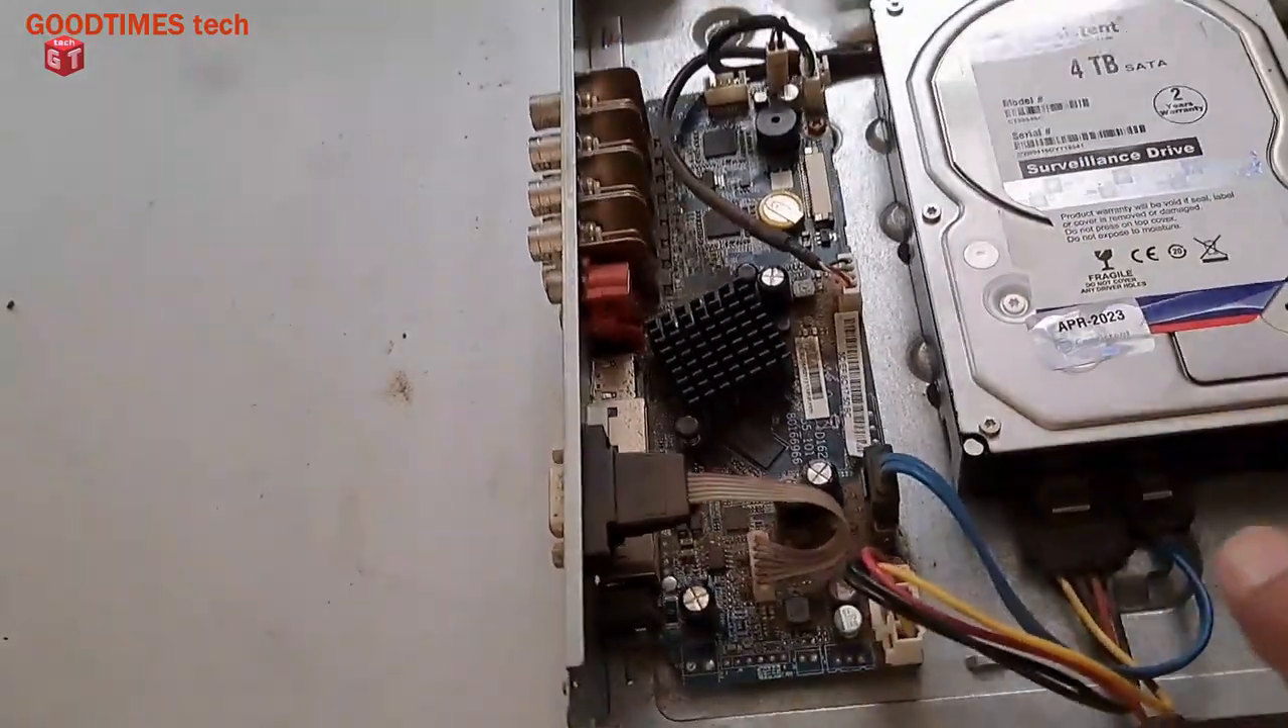You see this is the hard disk already inside and just showing you the demo.